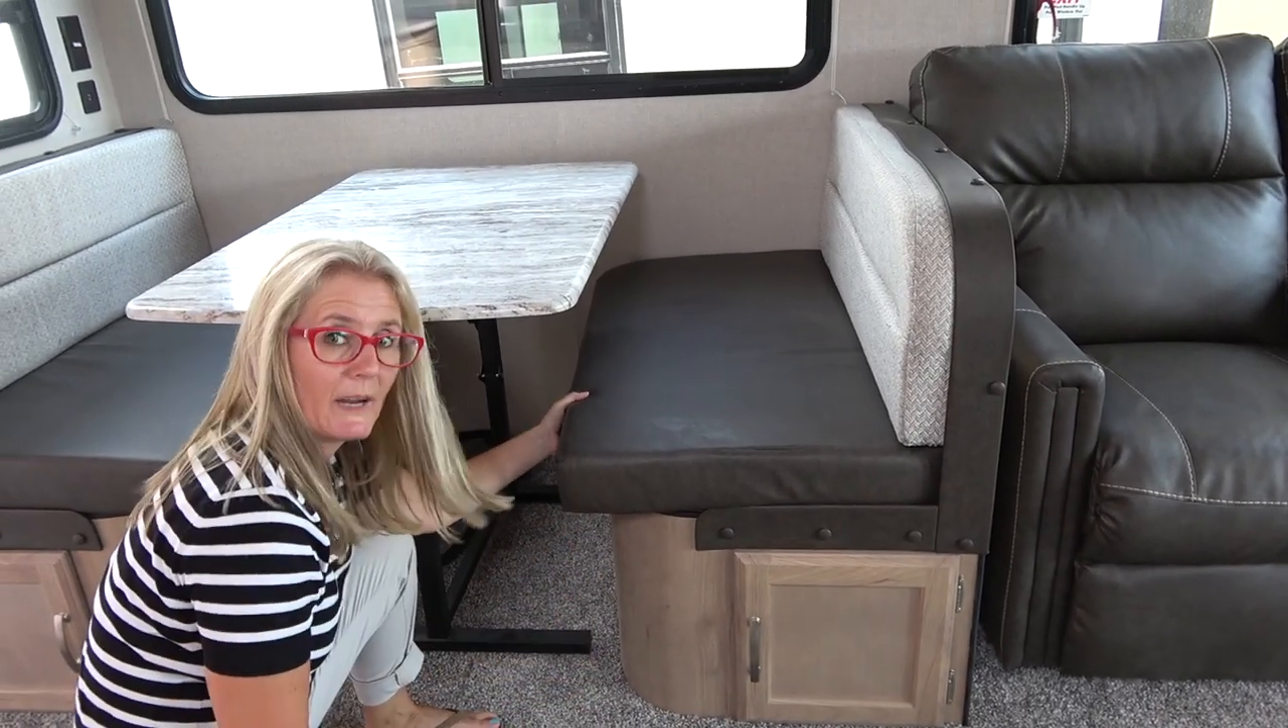The thing is, even when they're pushed back as far as they can go, they're still hanging over the edge.